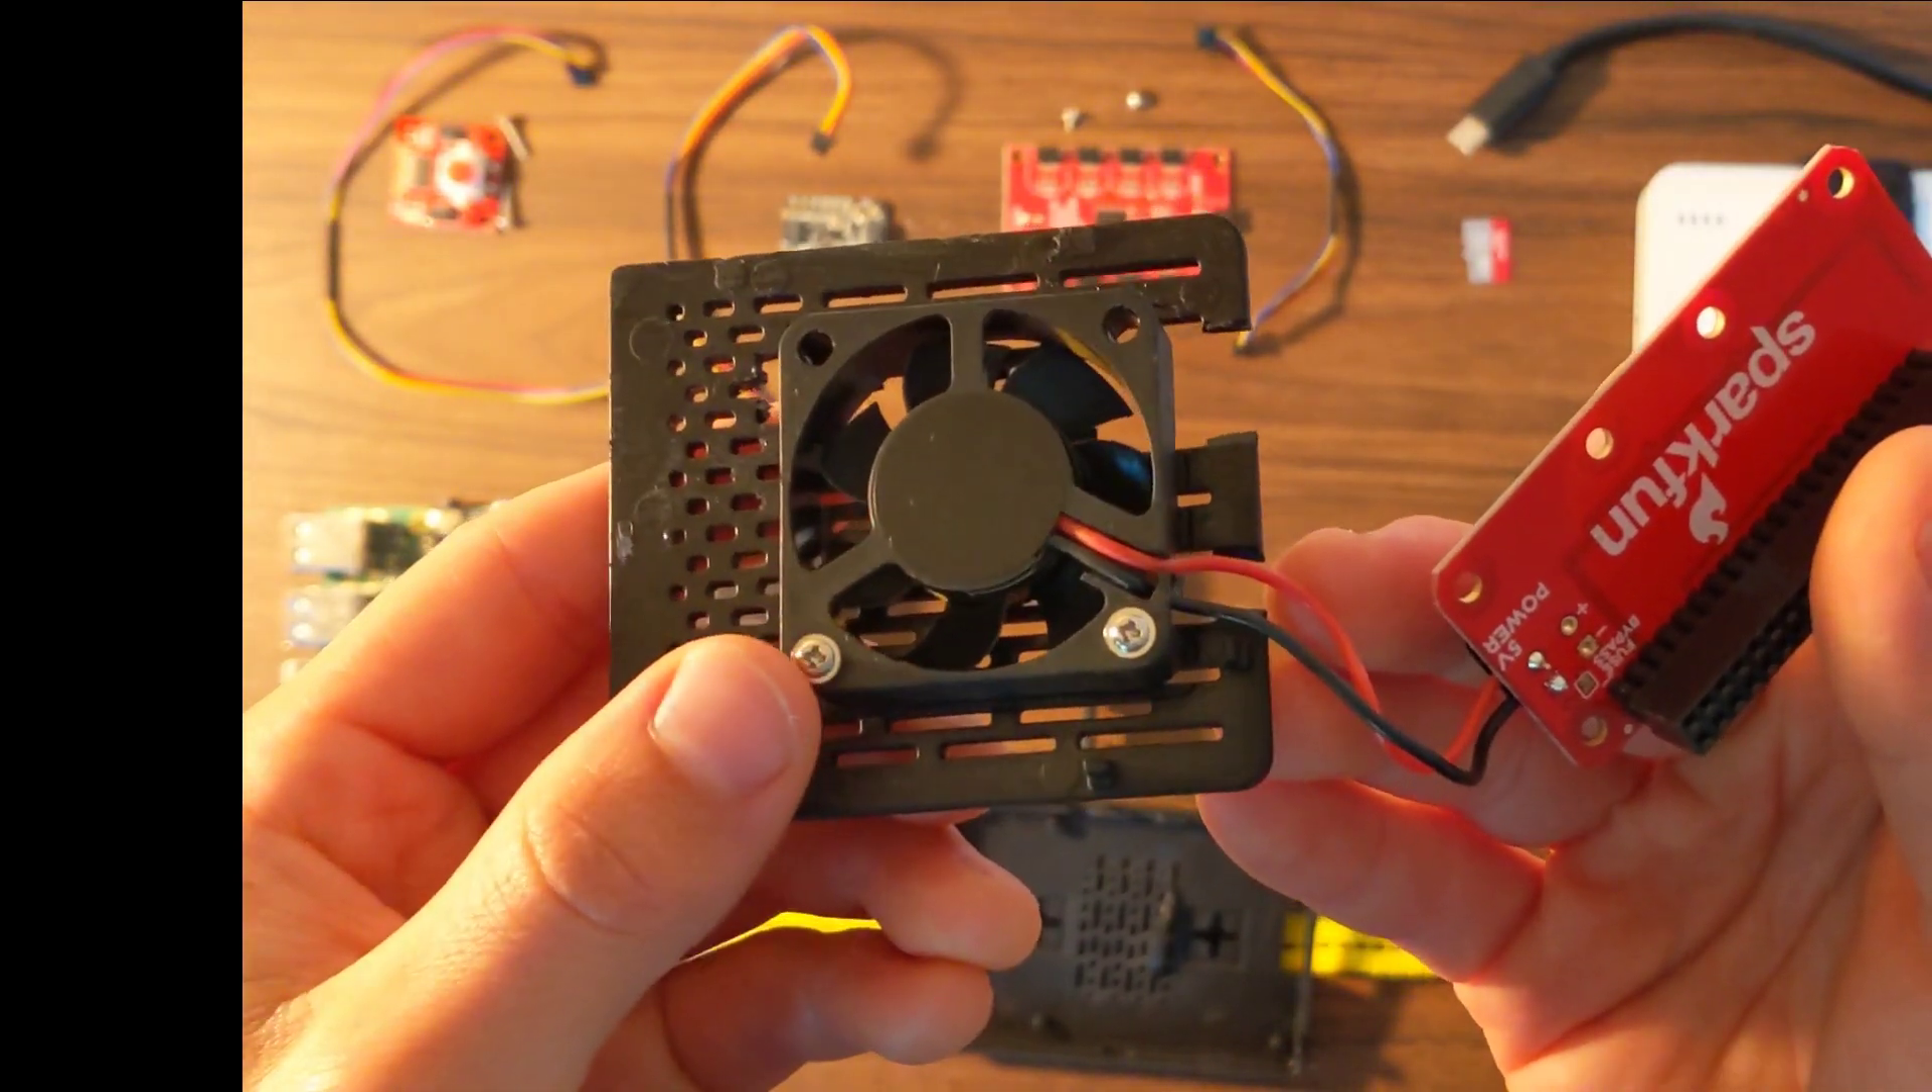So I have screwed in the fan using two of the fan screws.